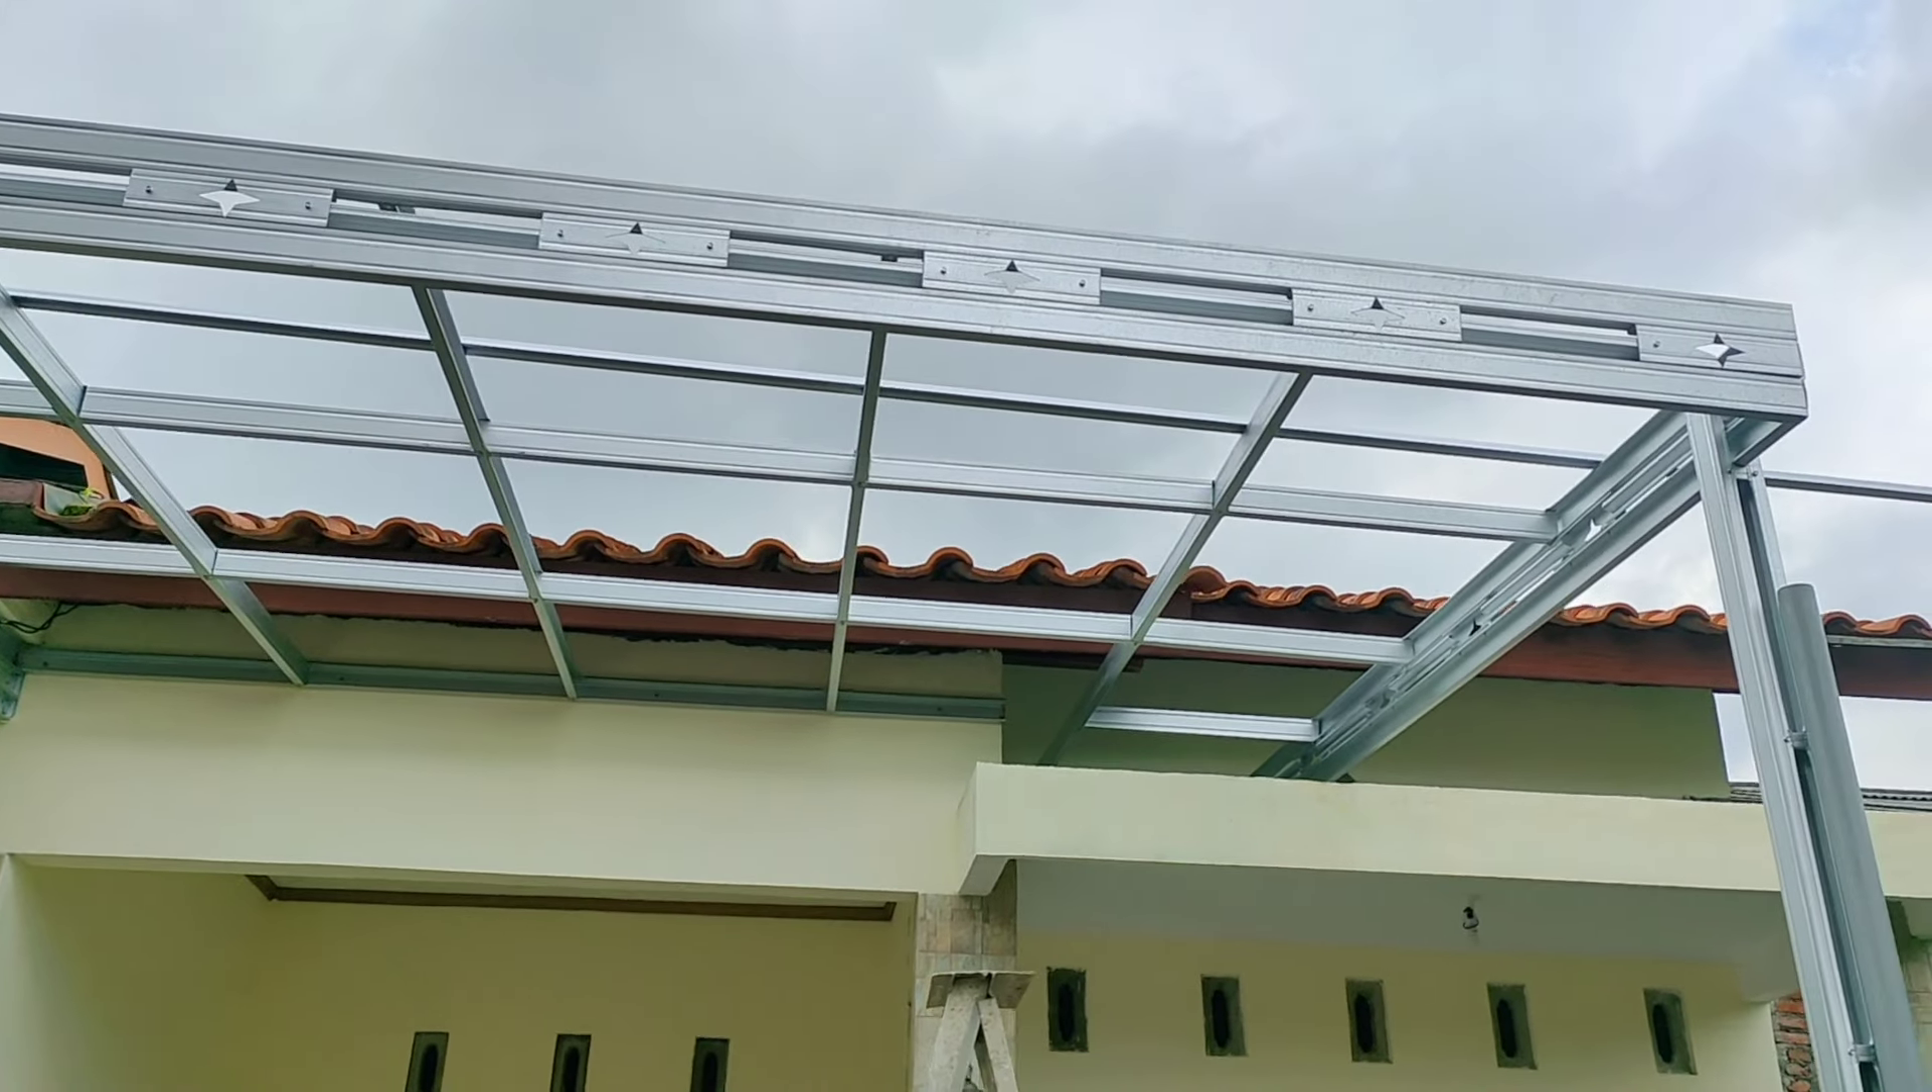Dan Ini Untuk Rangkanya Sudah Terpasang Semua Seperti Seperti ini.